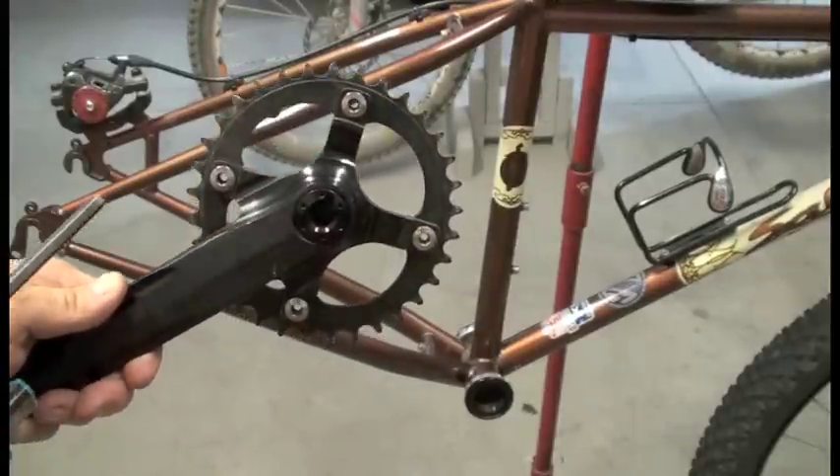So as you can see, I've installed my single speed specific chainring using these short chainring bolts, because I've removed the big ring.